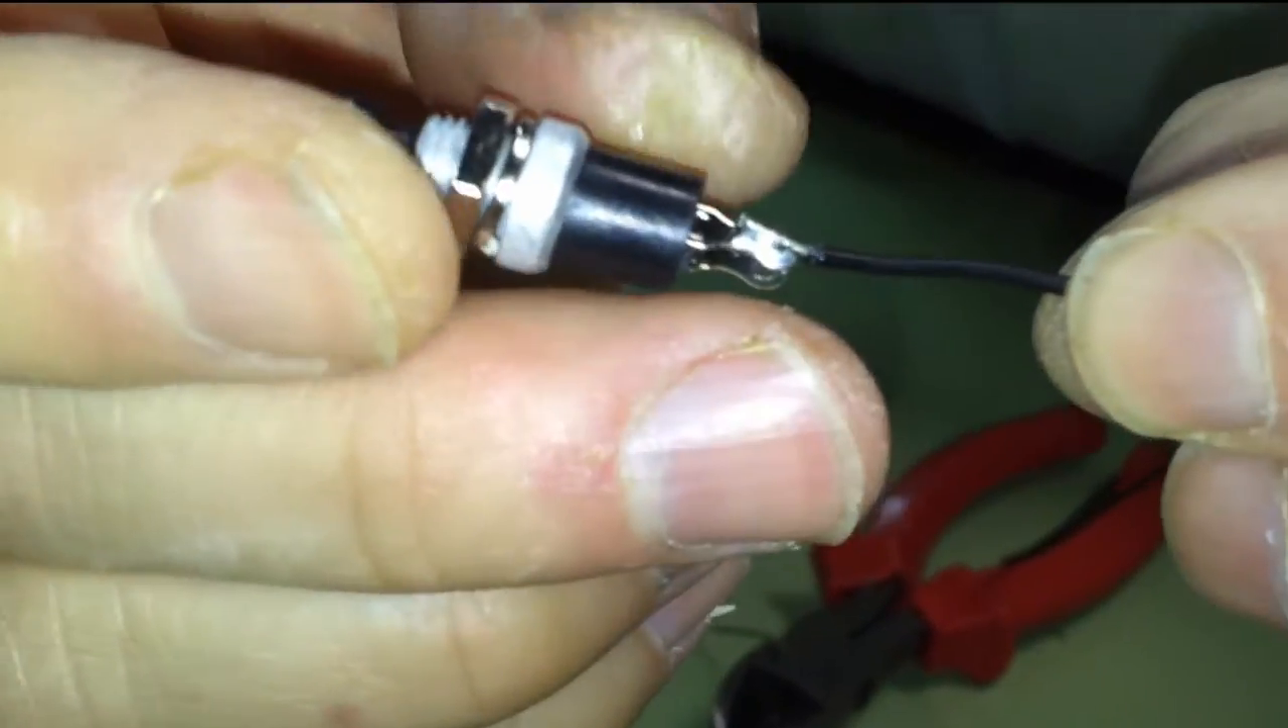Mantenemos ahí ya el cable y observad que ya está hecha la soldadura.